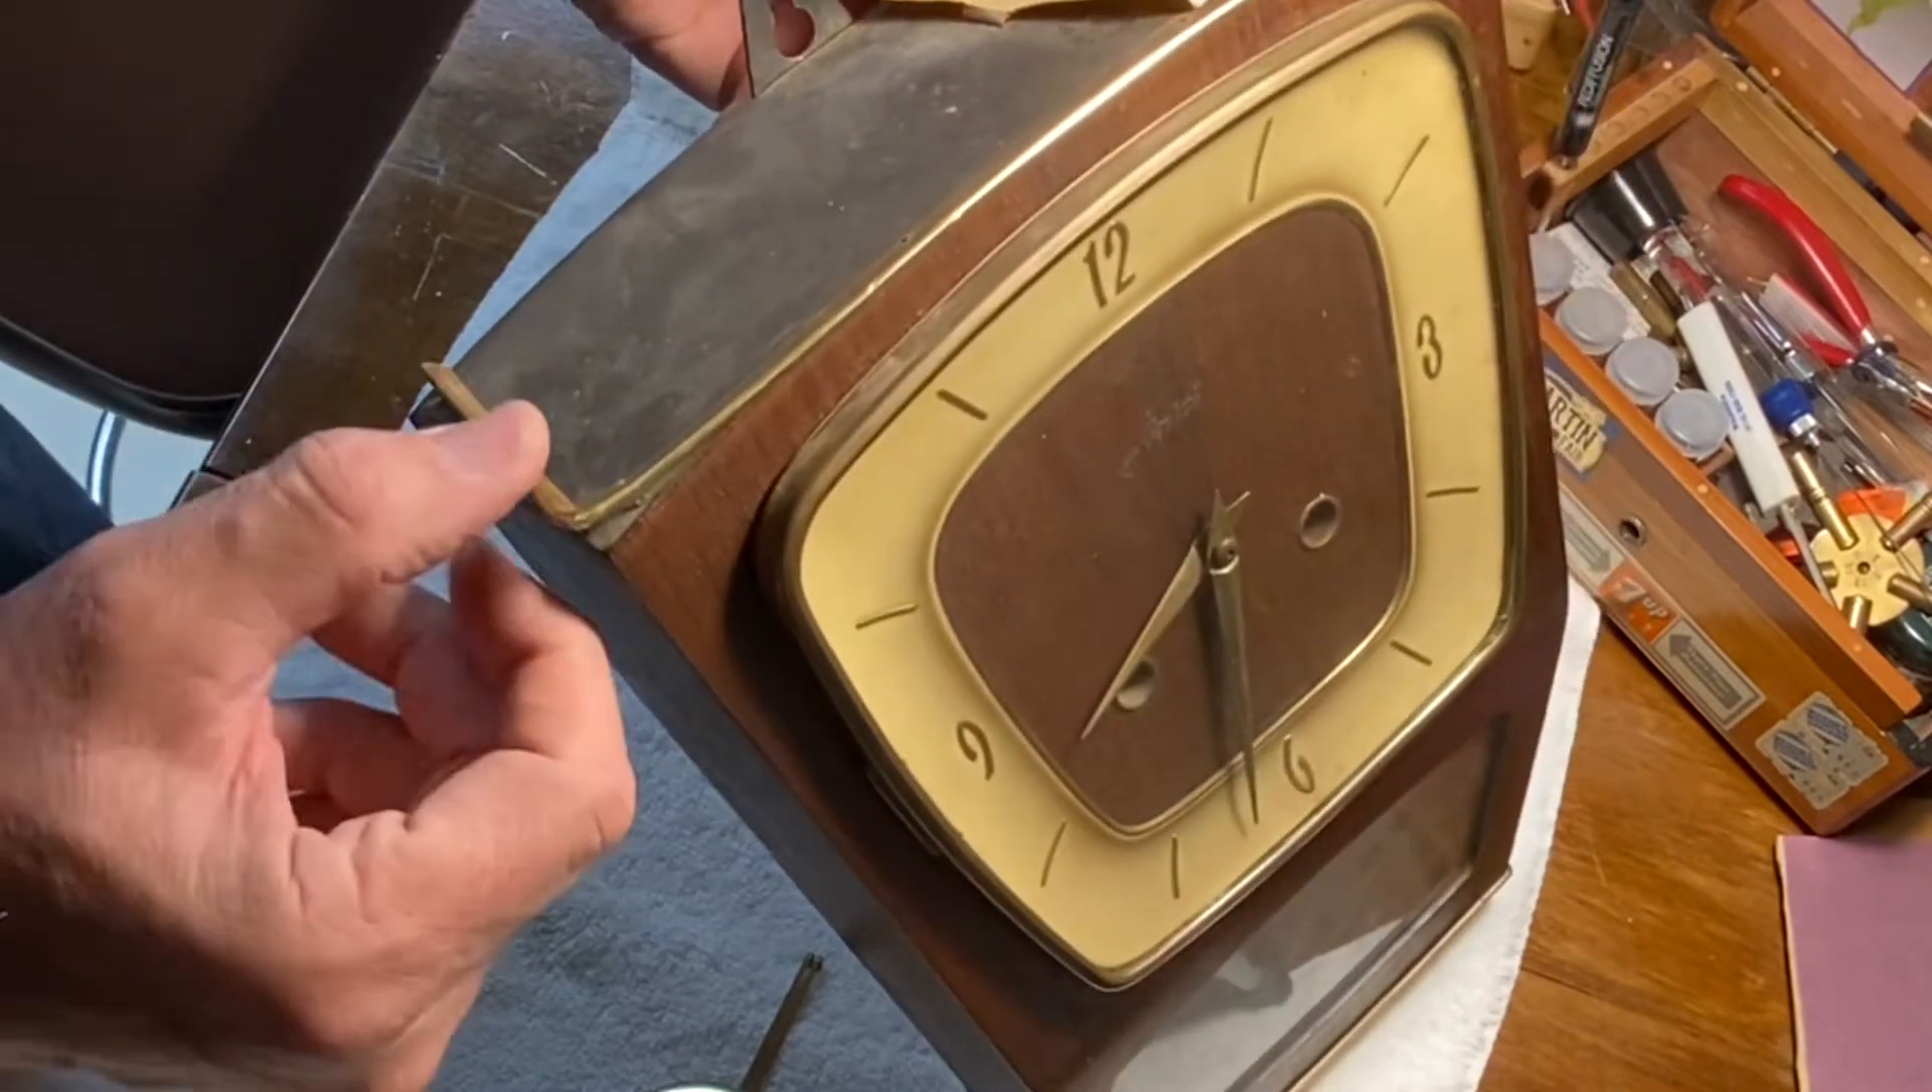We have a nice piece of brass trim that goes around the top and also the bottom and it has lifted up here it looks like it caught on something the little nails are there.